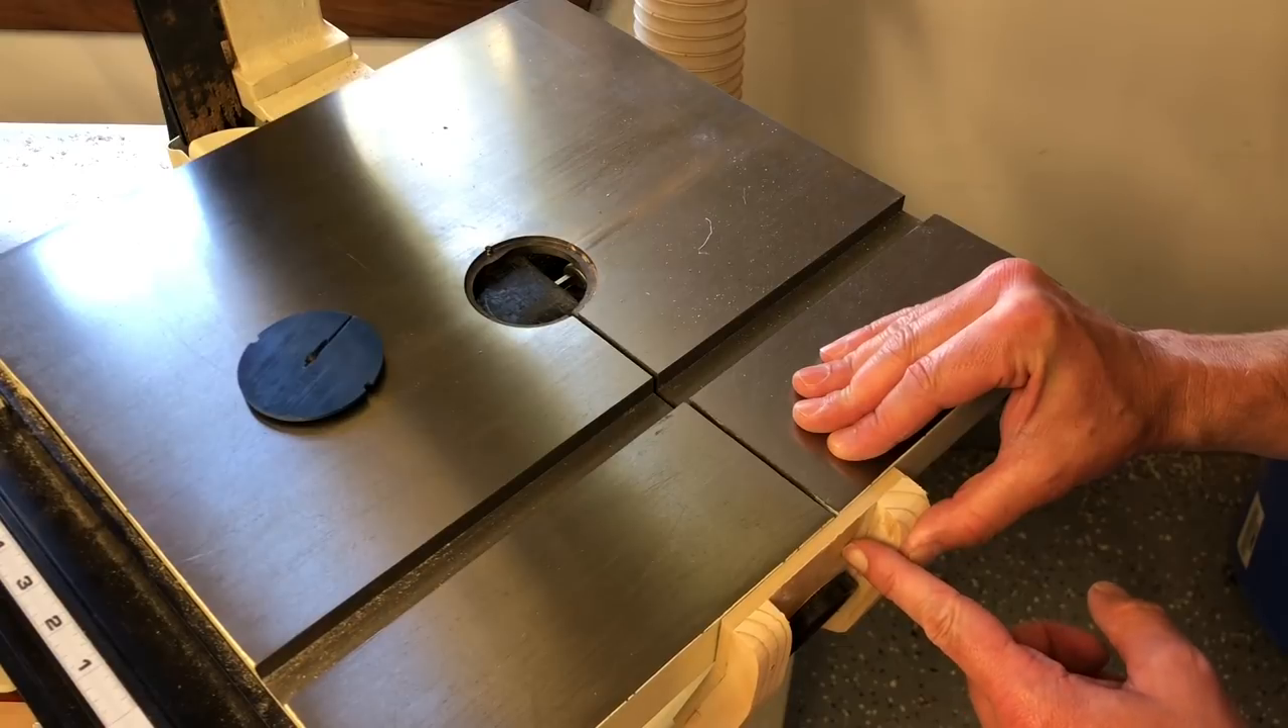All right, so I reinstalled the table on the bandsaw and now I want to see where this Fits here.